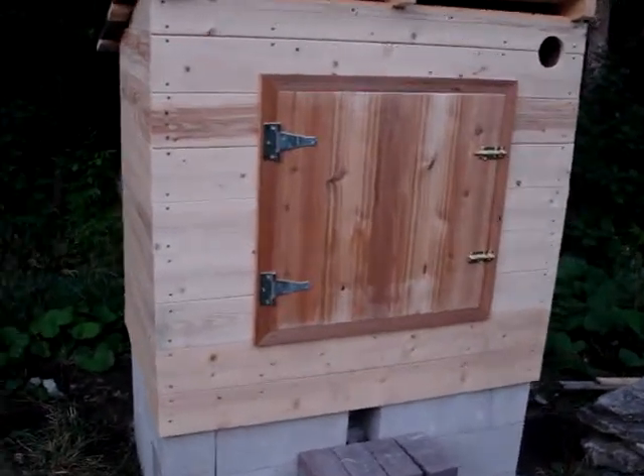Okay, so the sides are closed in and the door is made.